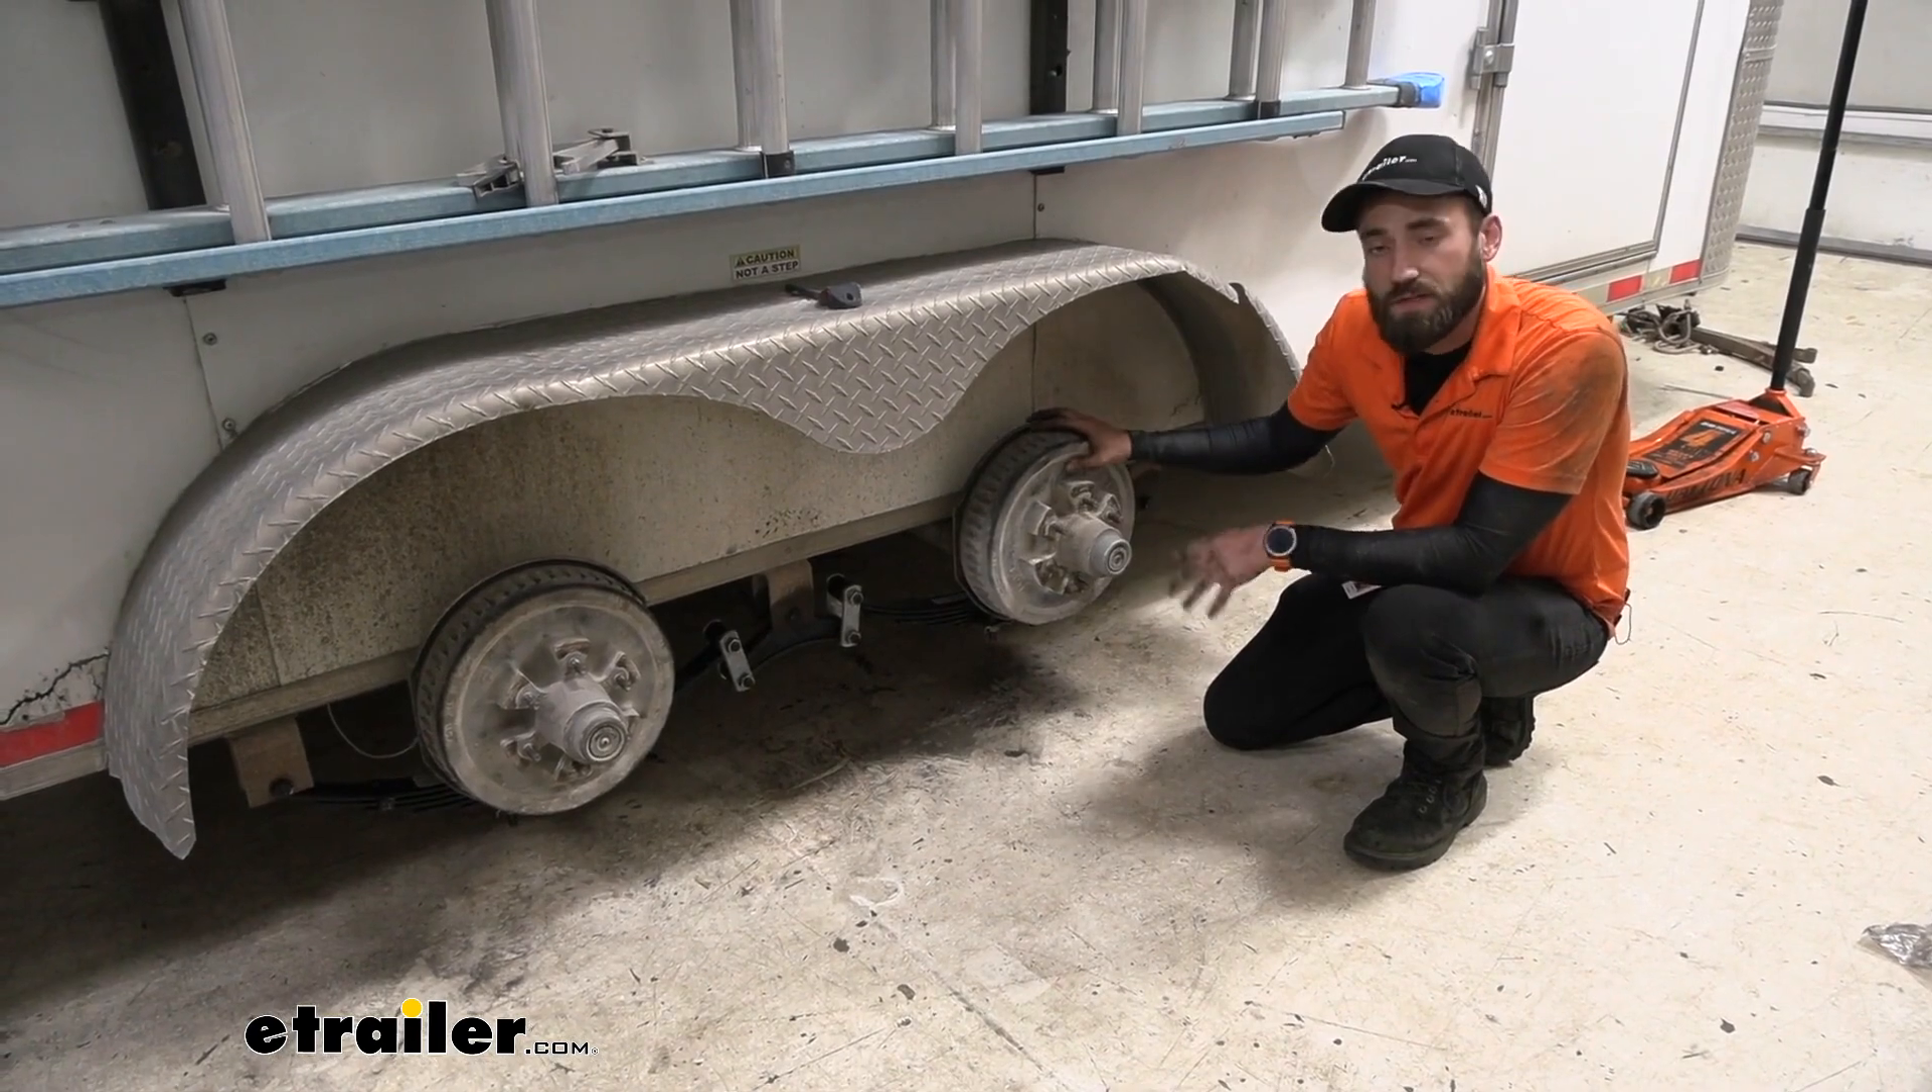Now that we have both sides complete, all we have left to do is throw on our wheels, put our lug nuts on, and then torque those down as well.